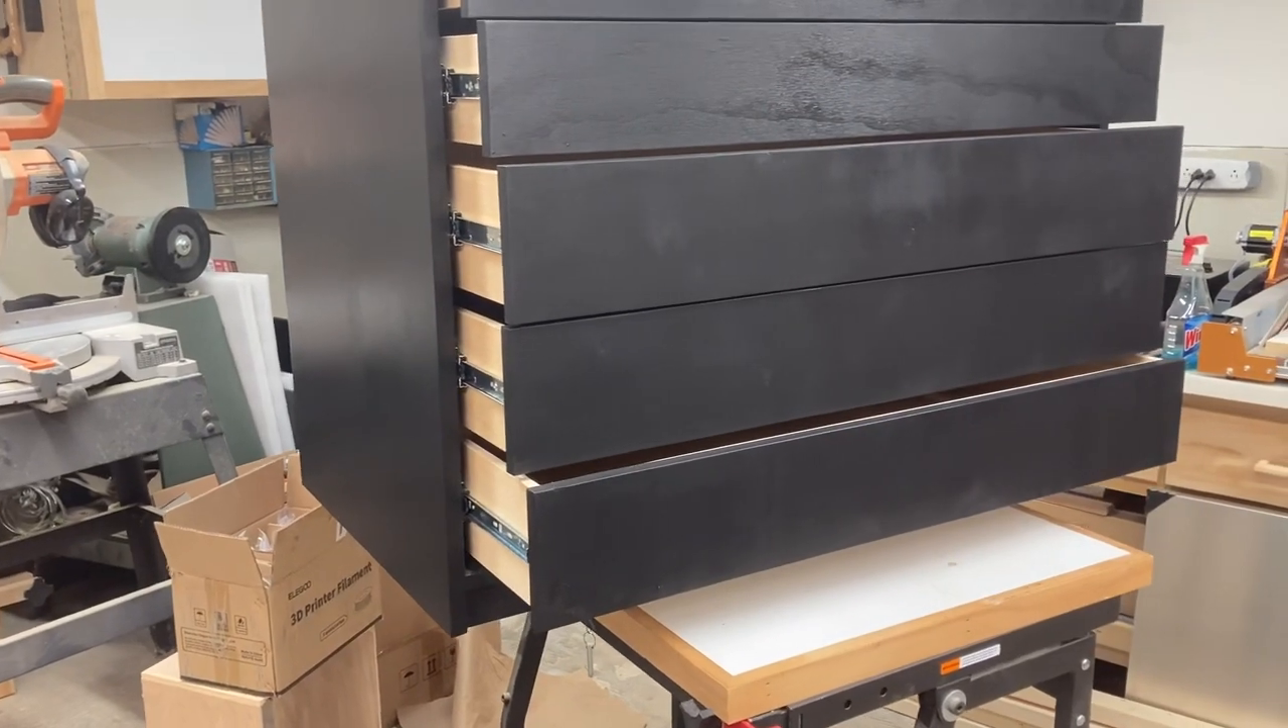And after just a few minutes, I have all of these drawer fronts installed.